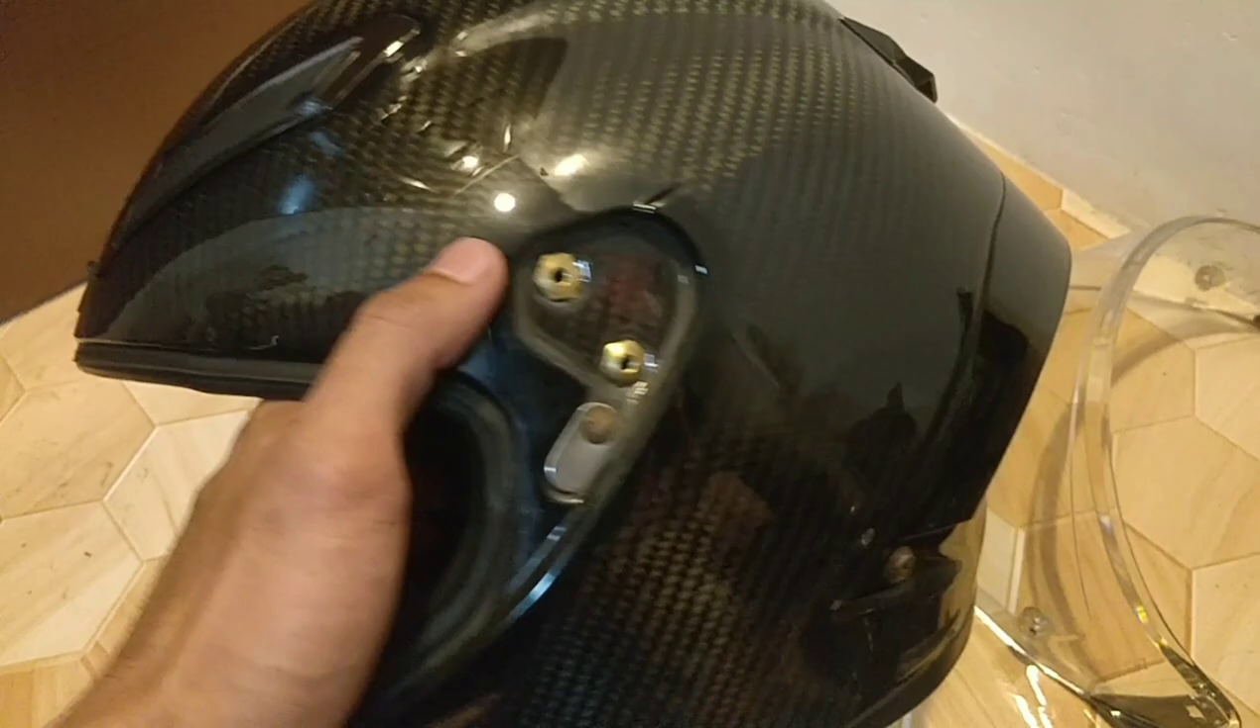Now the base plate has been removed so as you can tell it's very dusty so we need to clean this up first.